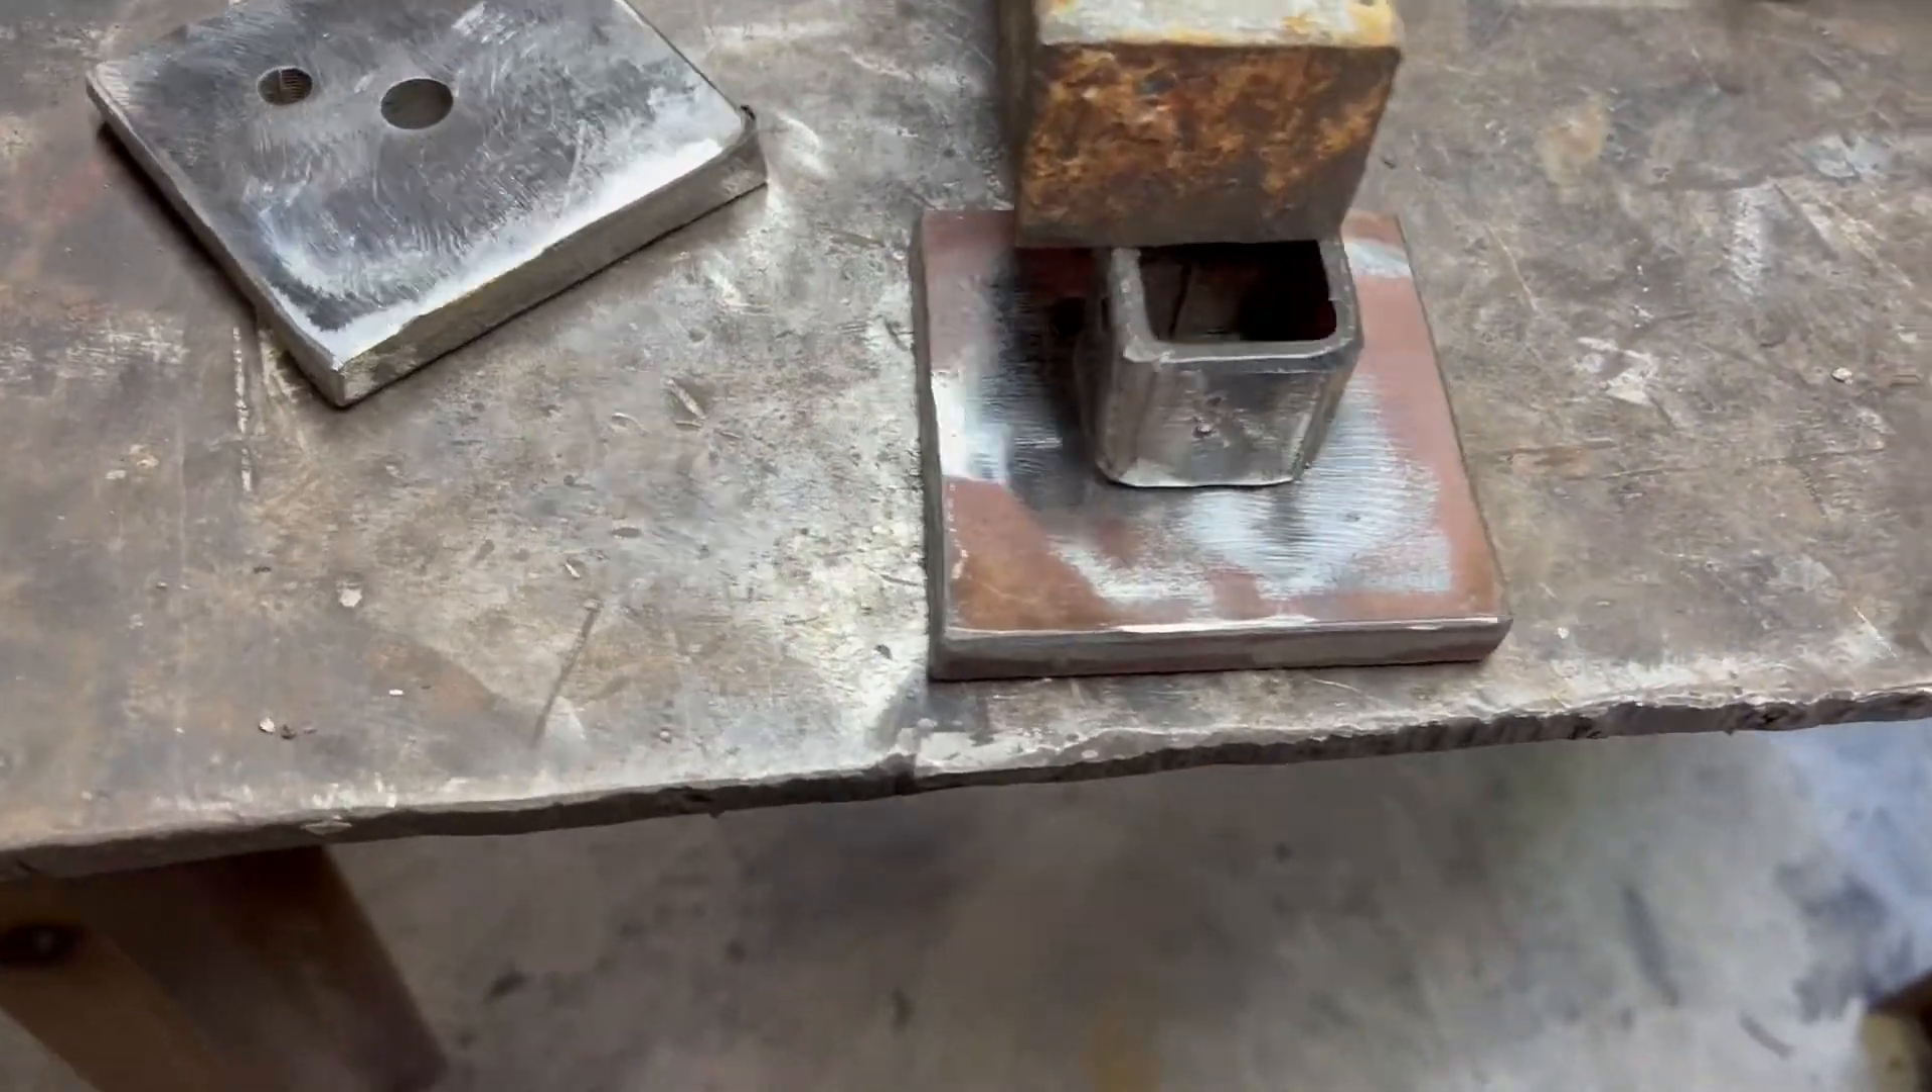I got the riser centered in the middle i got it held with just some weight.